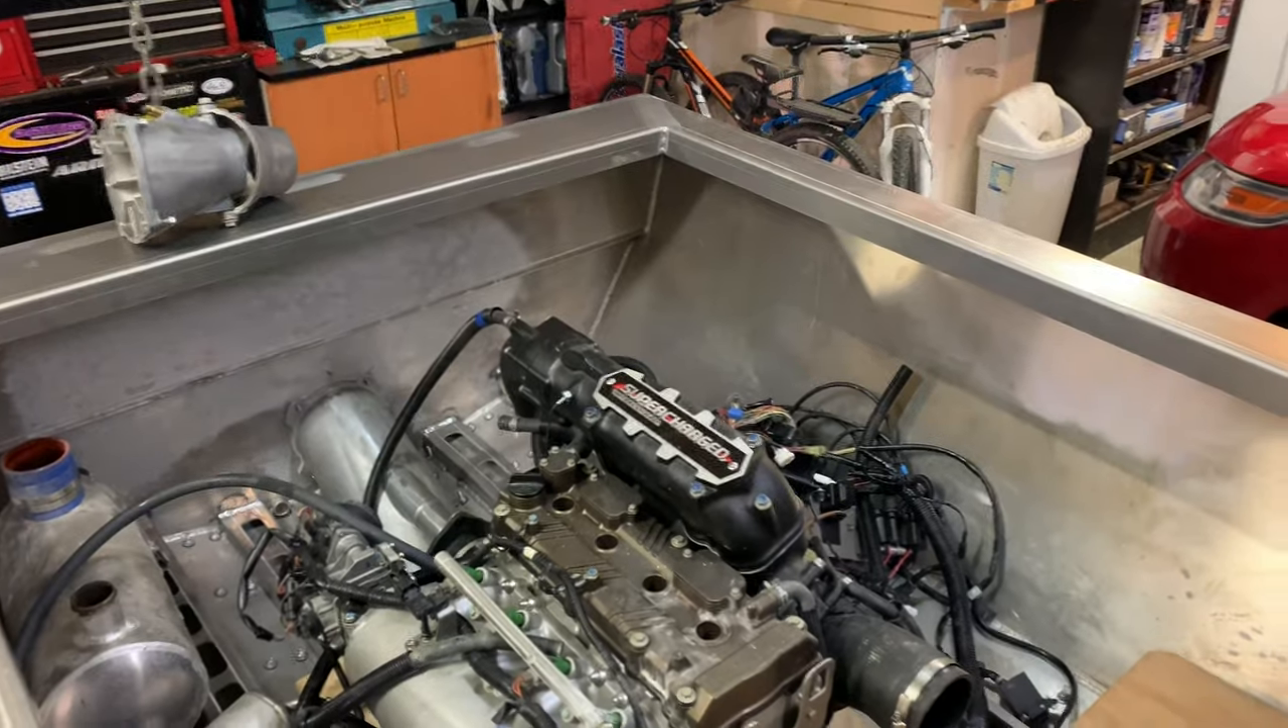We now have the motor in and, uh, it's starting to look like it belongs in here.